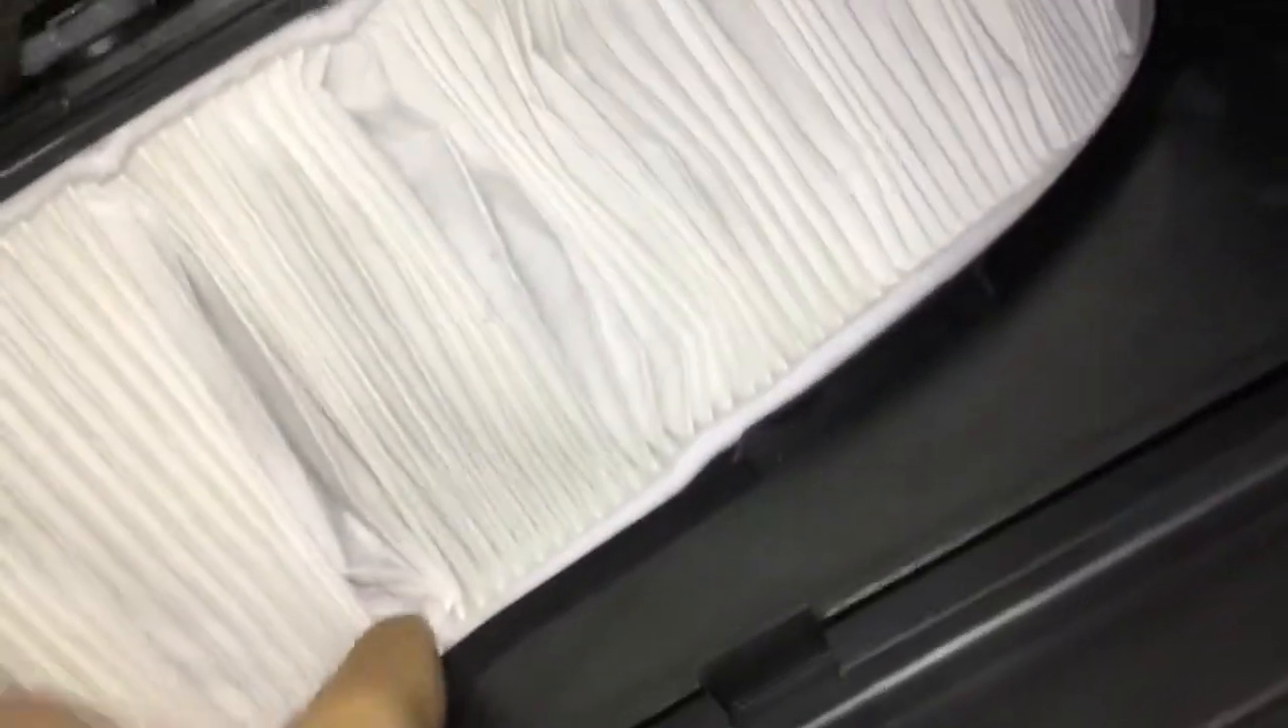So that is the new filter. So that is the new filter fitted in.